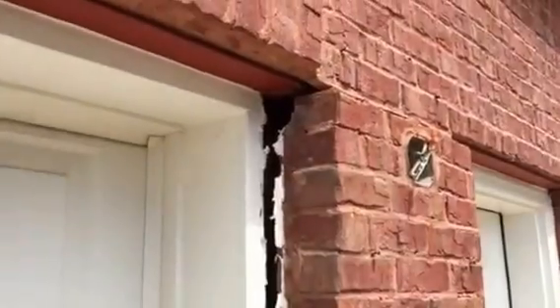As you can tell, the center column of the garage has pulled away, and it has also dropped down.